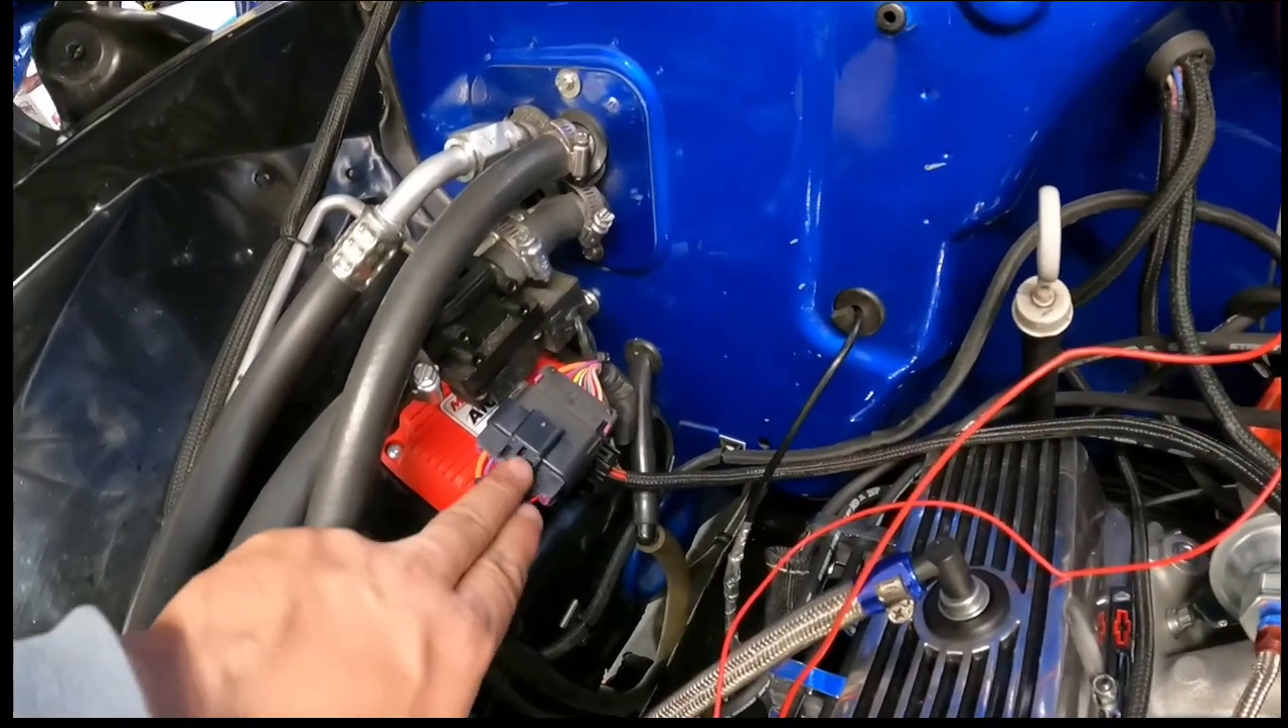I got the power module mounted back in there.